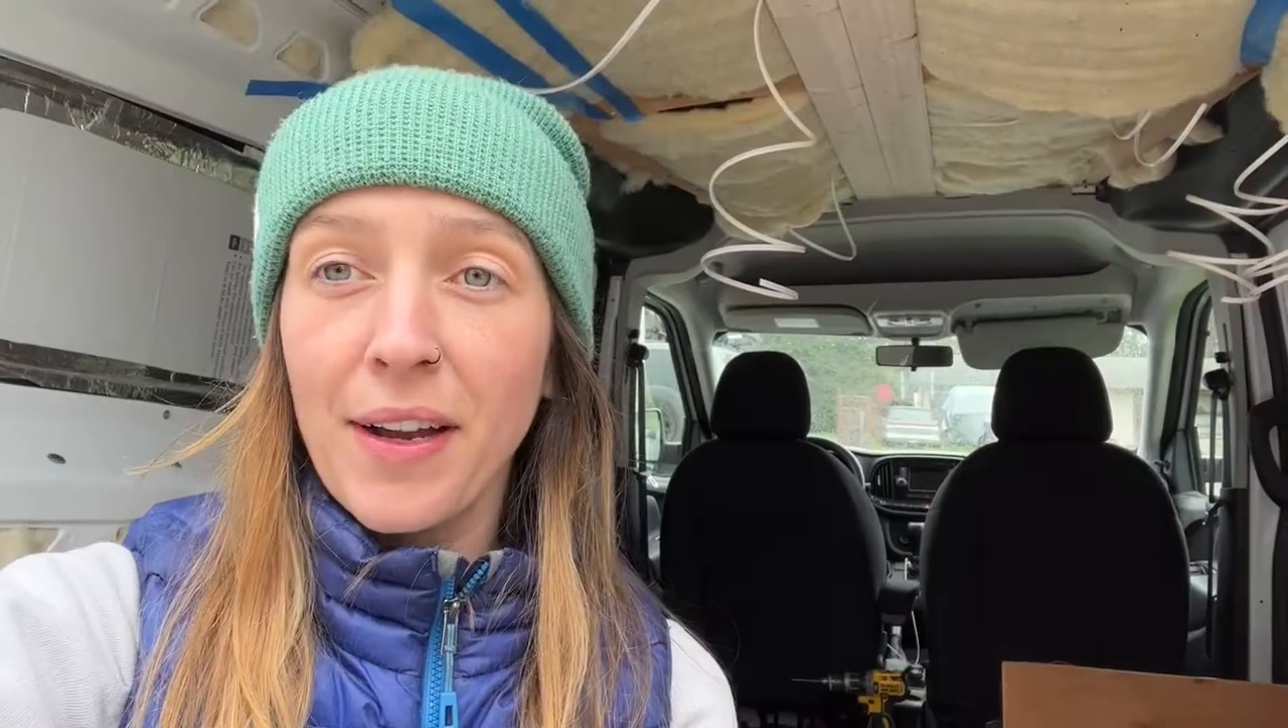The wires hanging down right now are for the lights and we have some of the insulation tucked up.